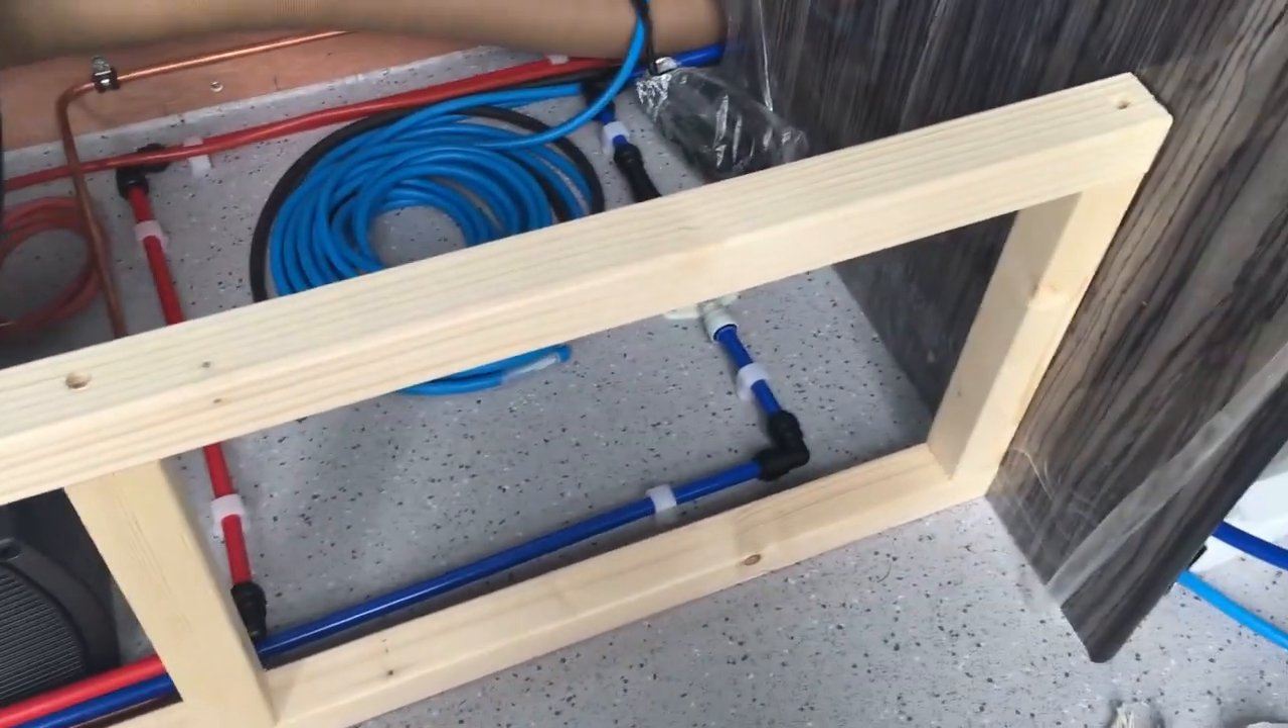You can see i've got those vertical uprights the horizontal member resting on the top of those.